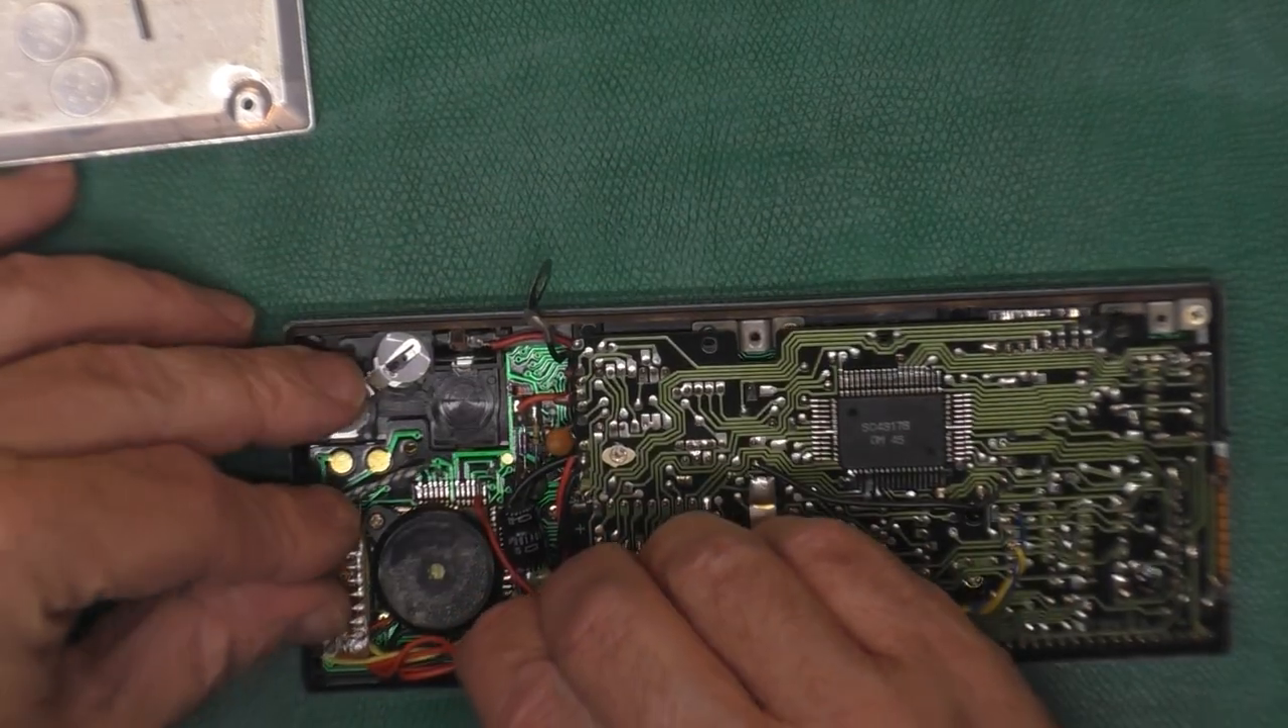Okay, now we've got the speaker in place. kind of poke all these wires down here.